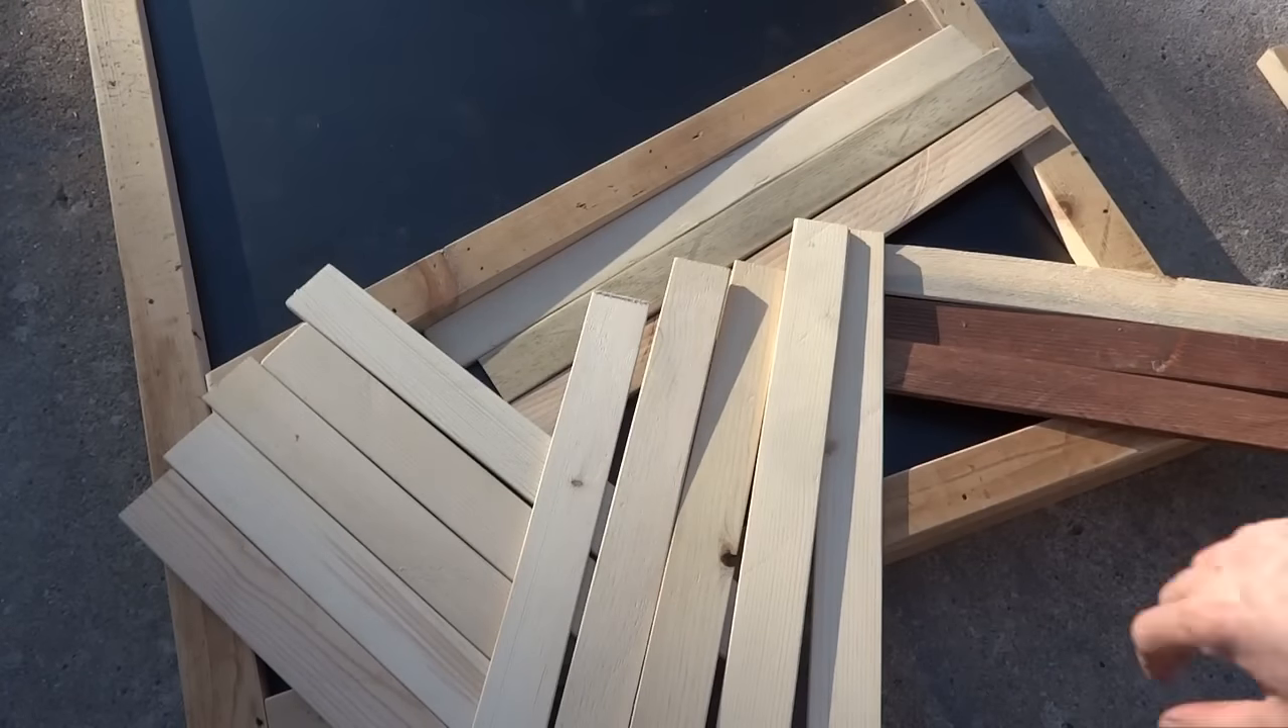All right so now that i got all the frame built and the chalkboard is pretty much ready to go i just got to figure out my slat design down here.